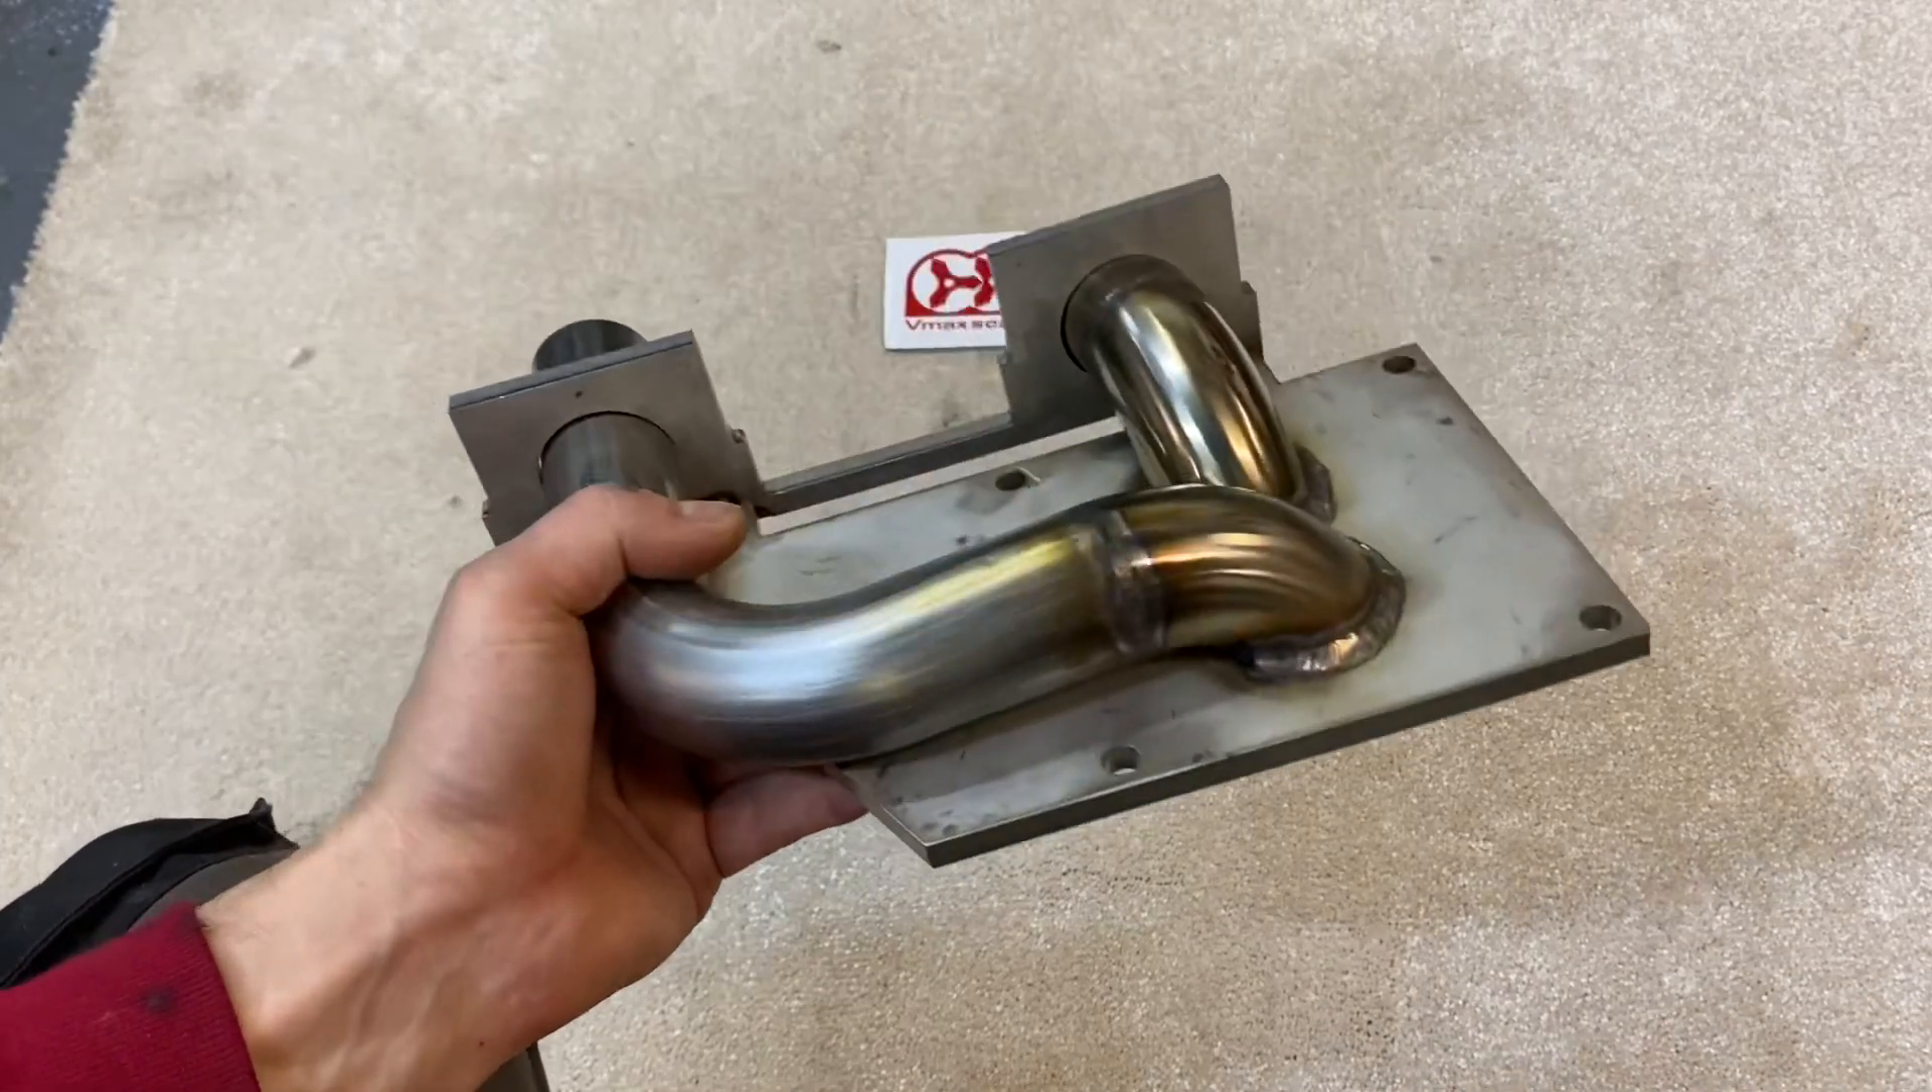So that's that pipe welded up I've welded up around the outside where it's easy to get to and then on the inside where it's more difficult where the two pipes are running really close.